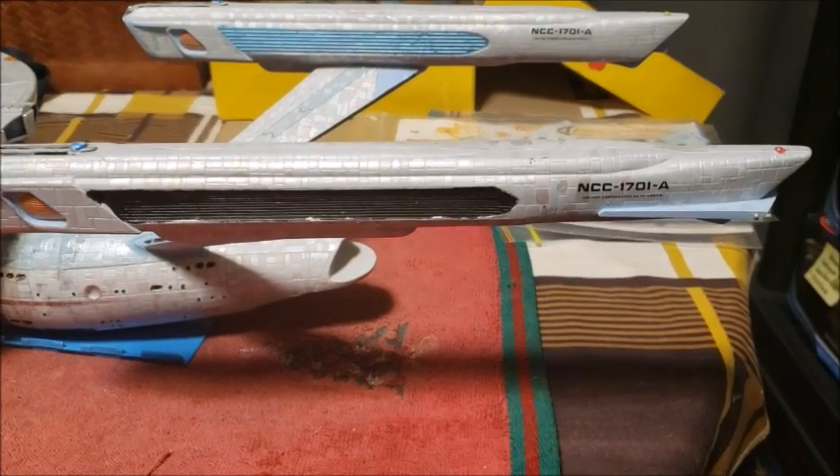Both nacelle decals are on on the port side now.